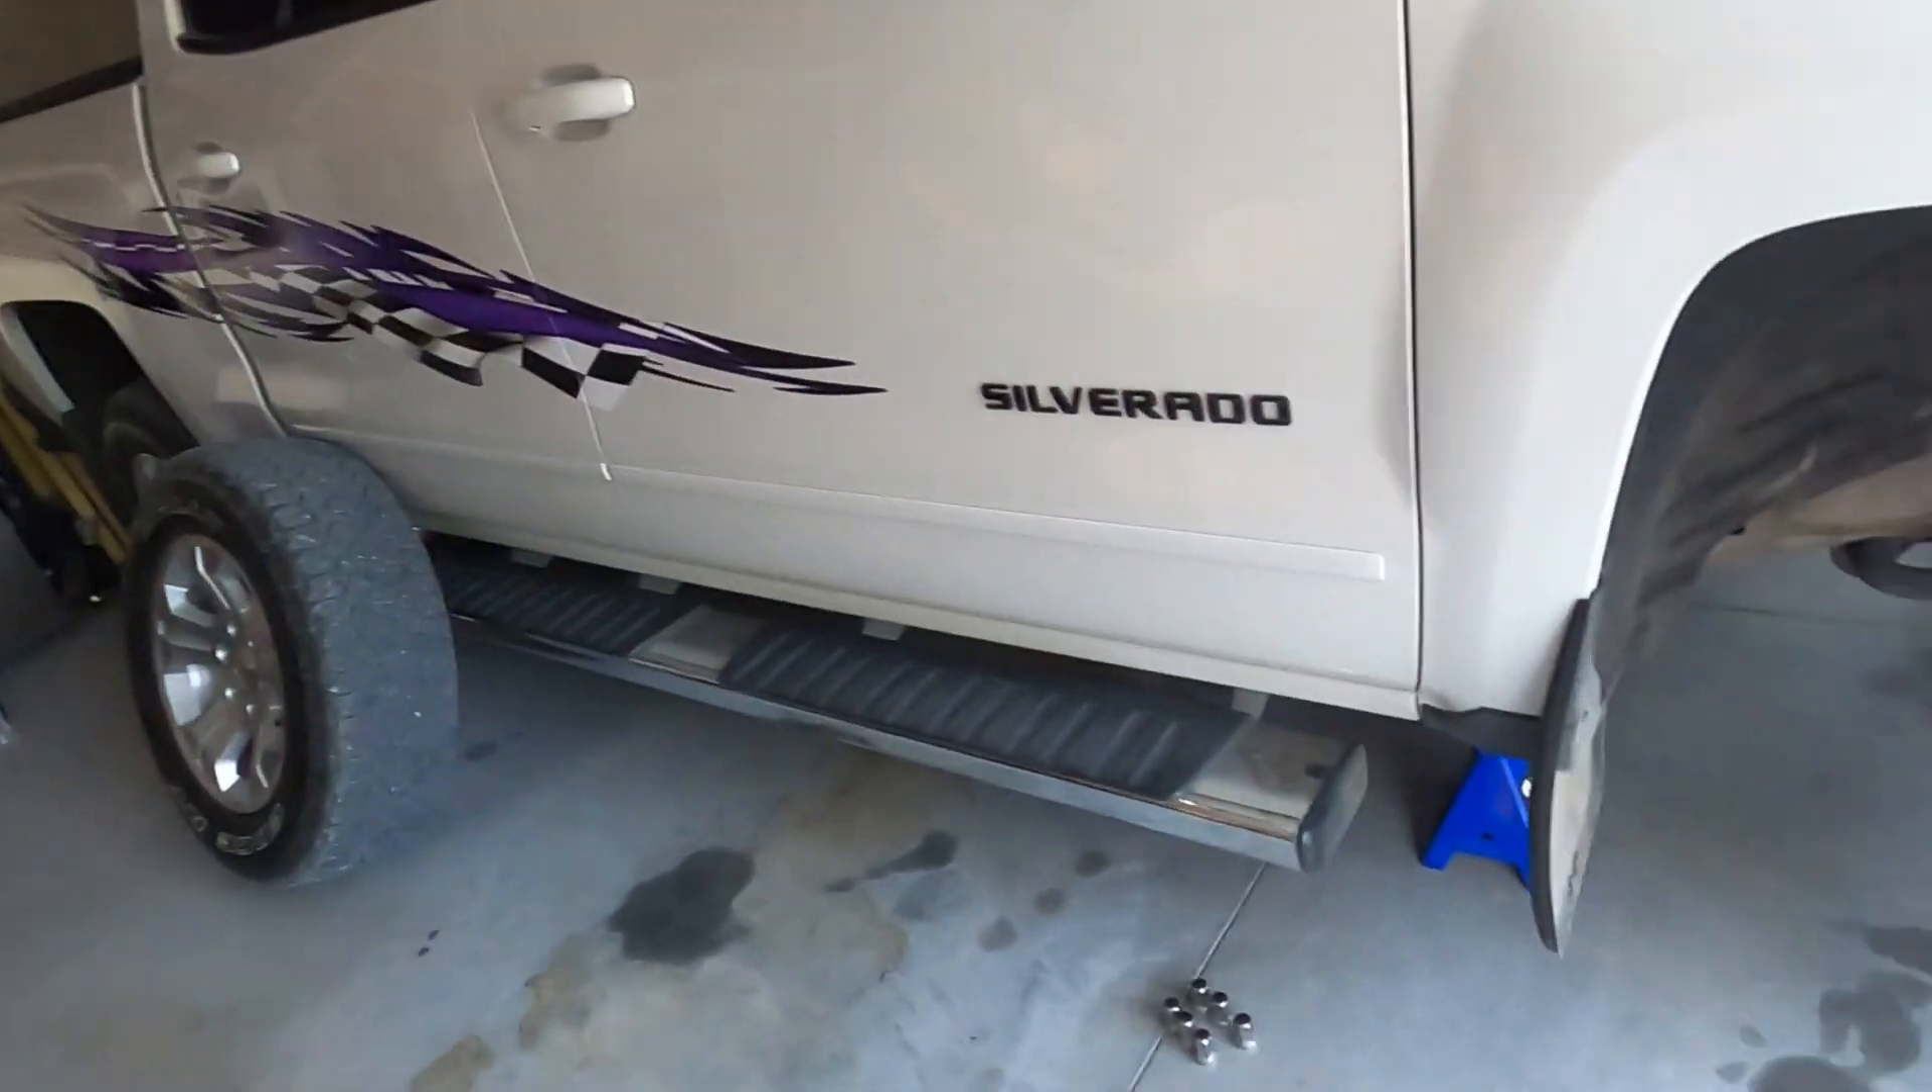I've got the front wheels off.